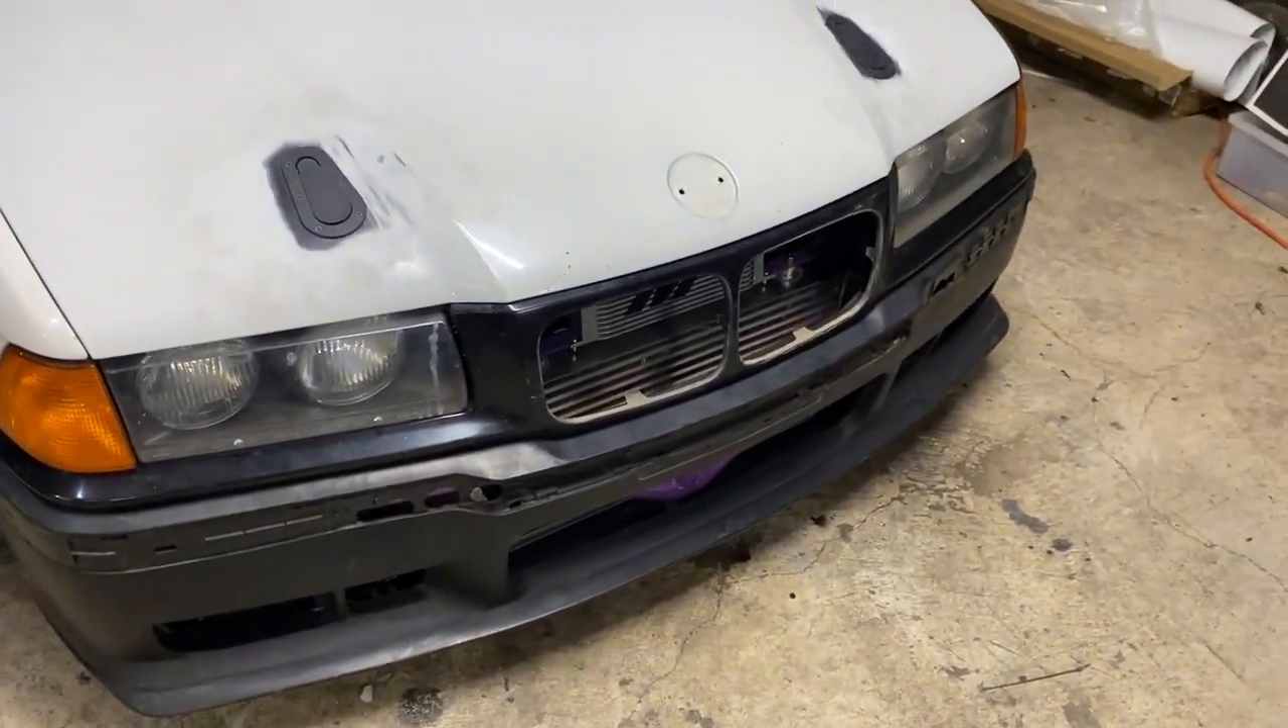All right front bumpers on now all that's left to do on the front end is get the kidney grills back in.